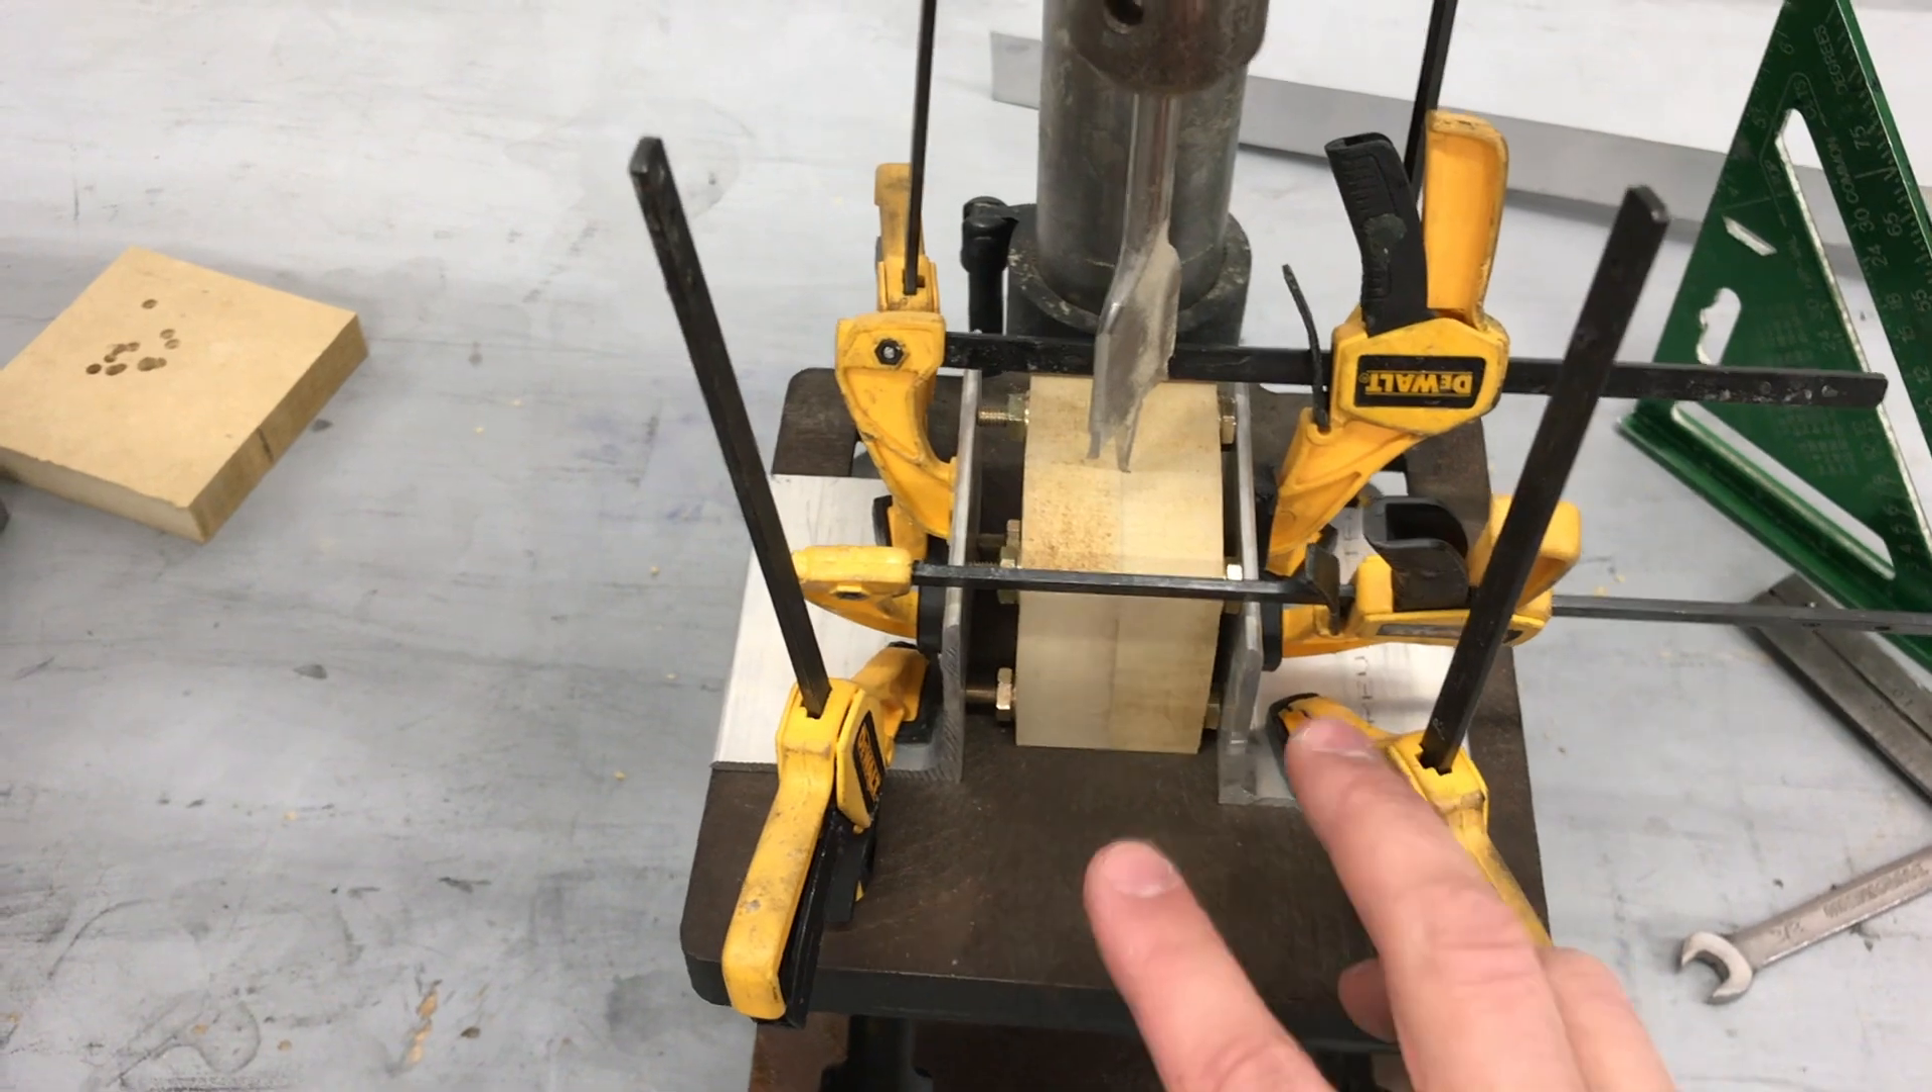New and improved fixturing technique on the drill press here so I threw in these pieces of aluminum angle clamped everything so it's nice and rigid.